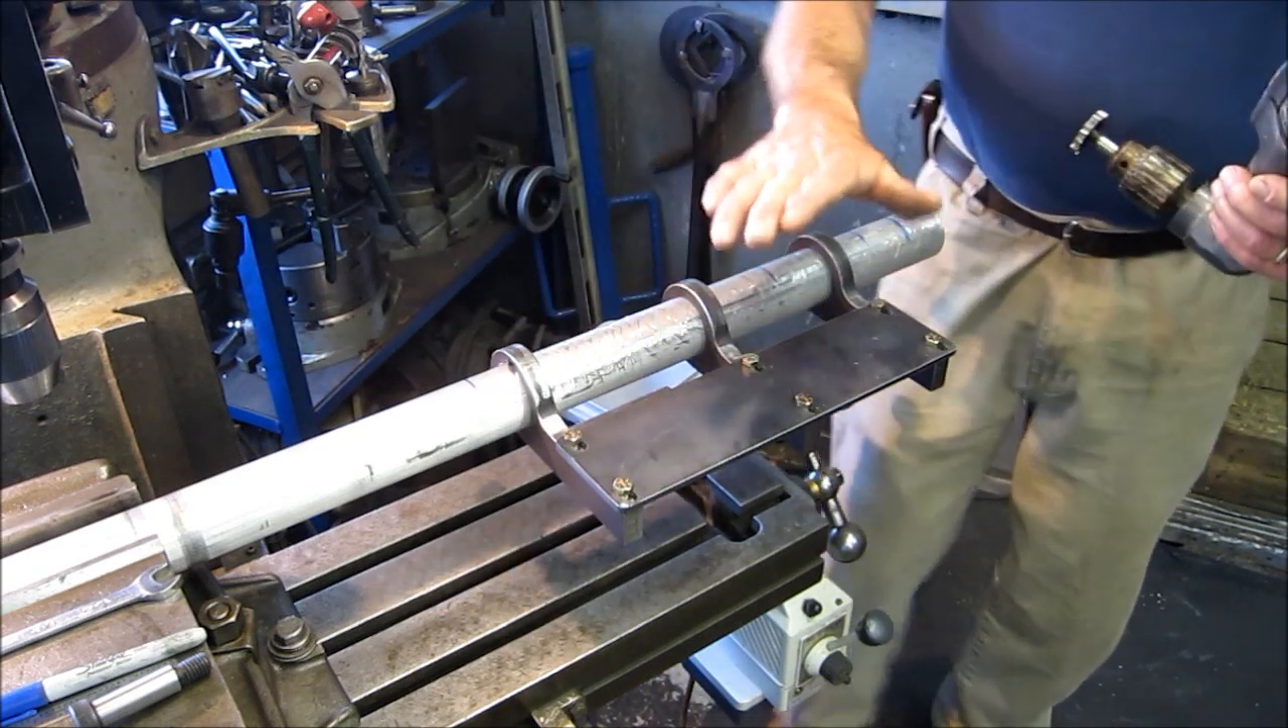We've got our three bars clamped onto our dummy shaft.